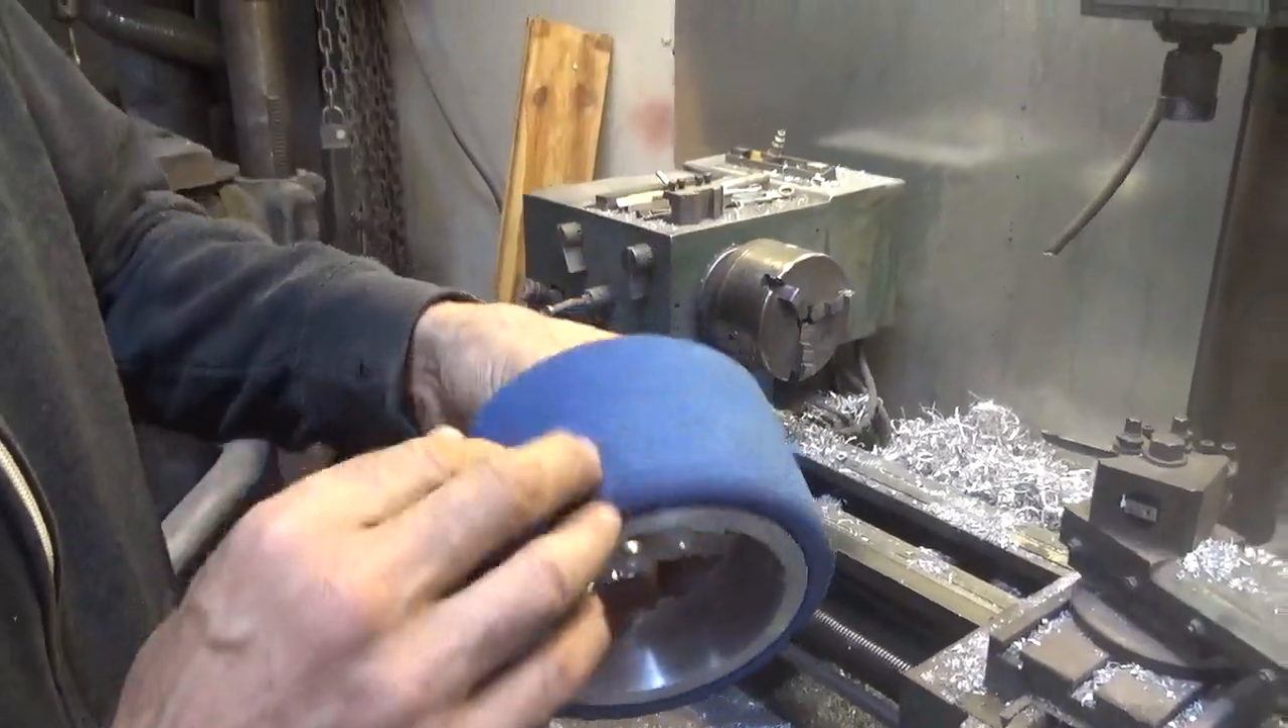There we go. We got the boot on.